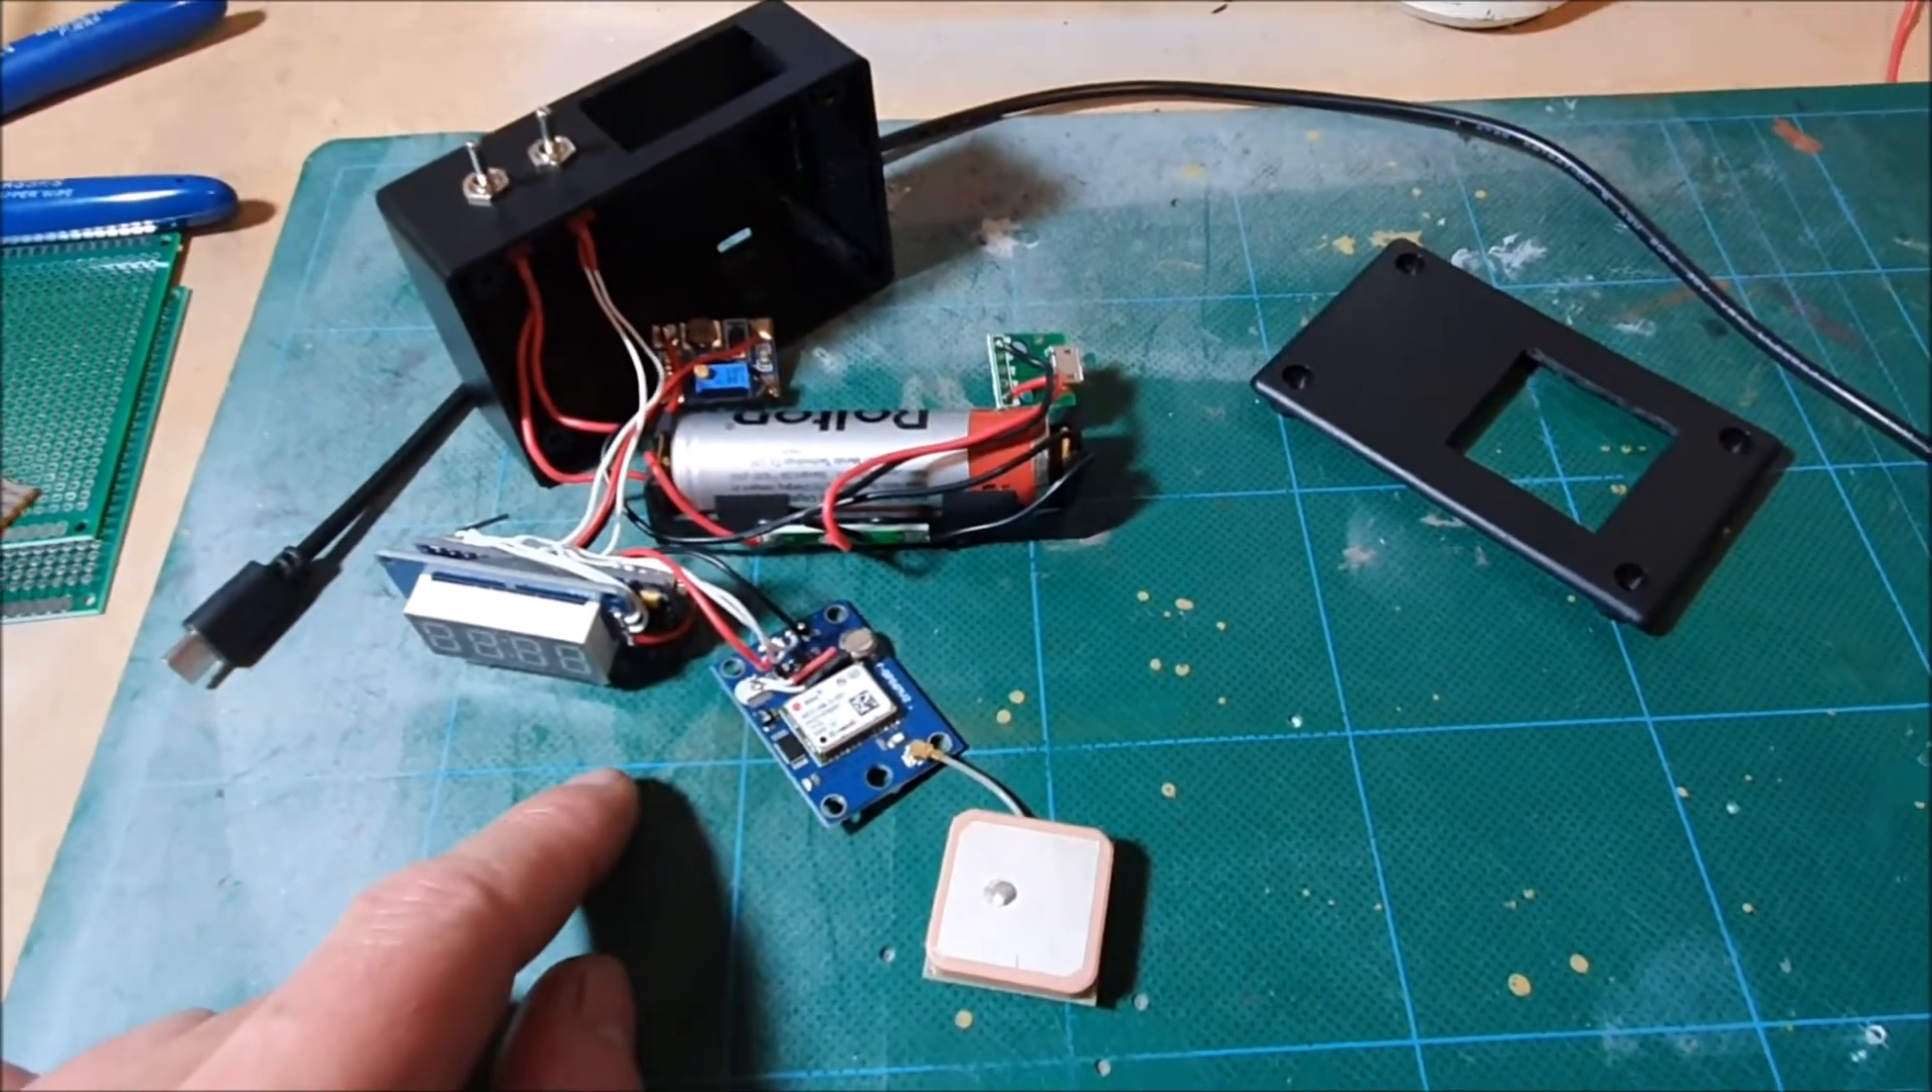I haven't actually finished this GPS unit yet but this is what it looks like in pieces just so we can see what's actually inside there.